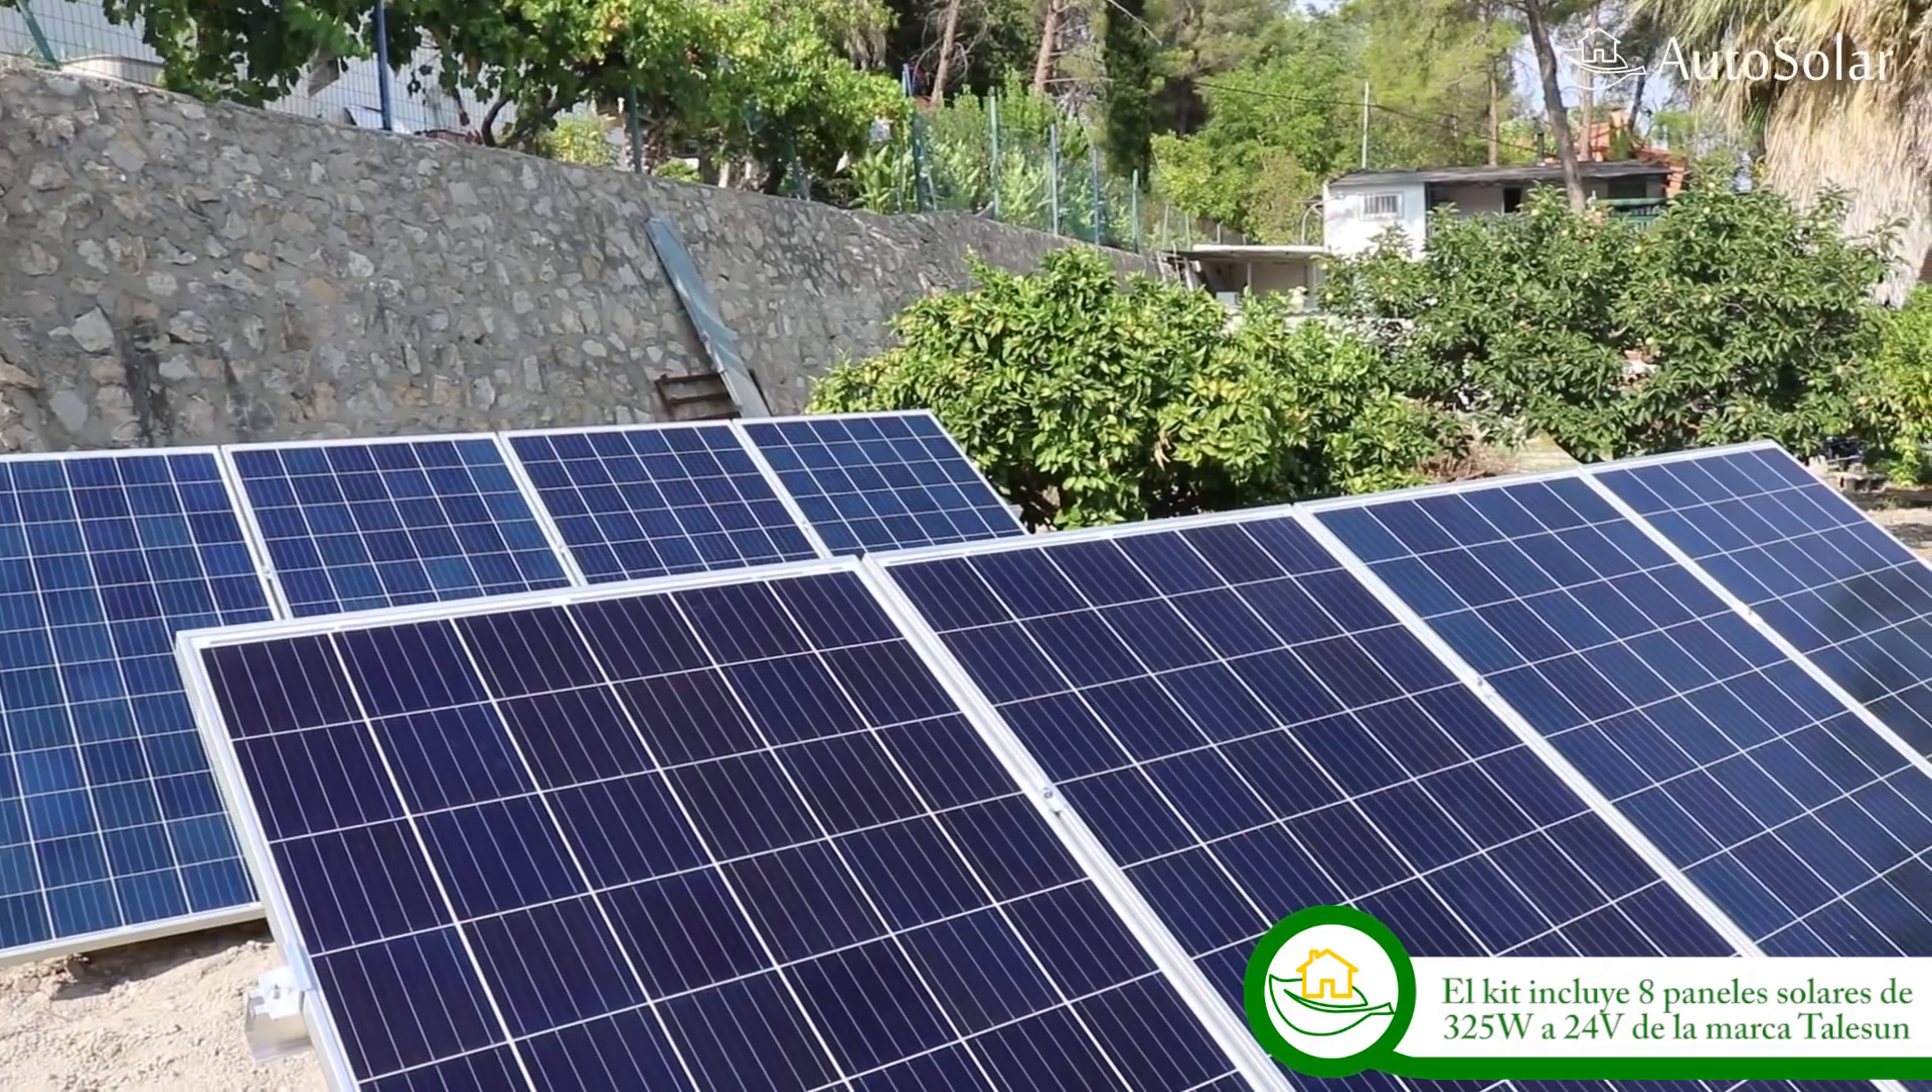Una vez fijada la estructura, nuestros instaladores han puesto los paneles solares.